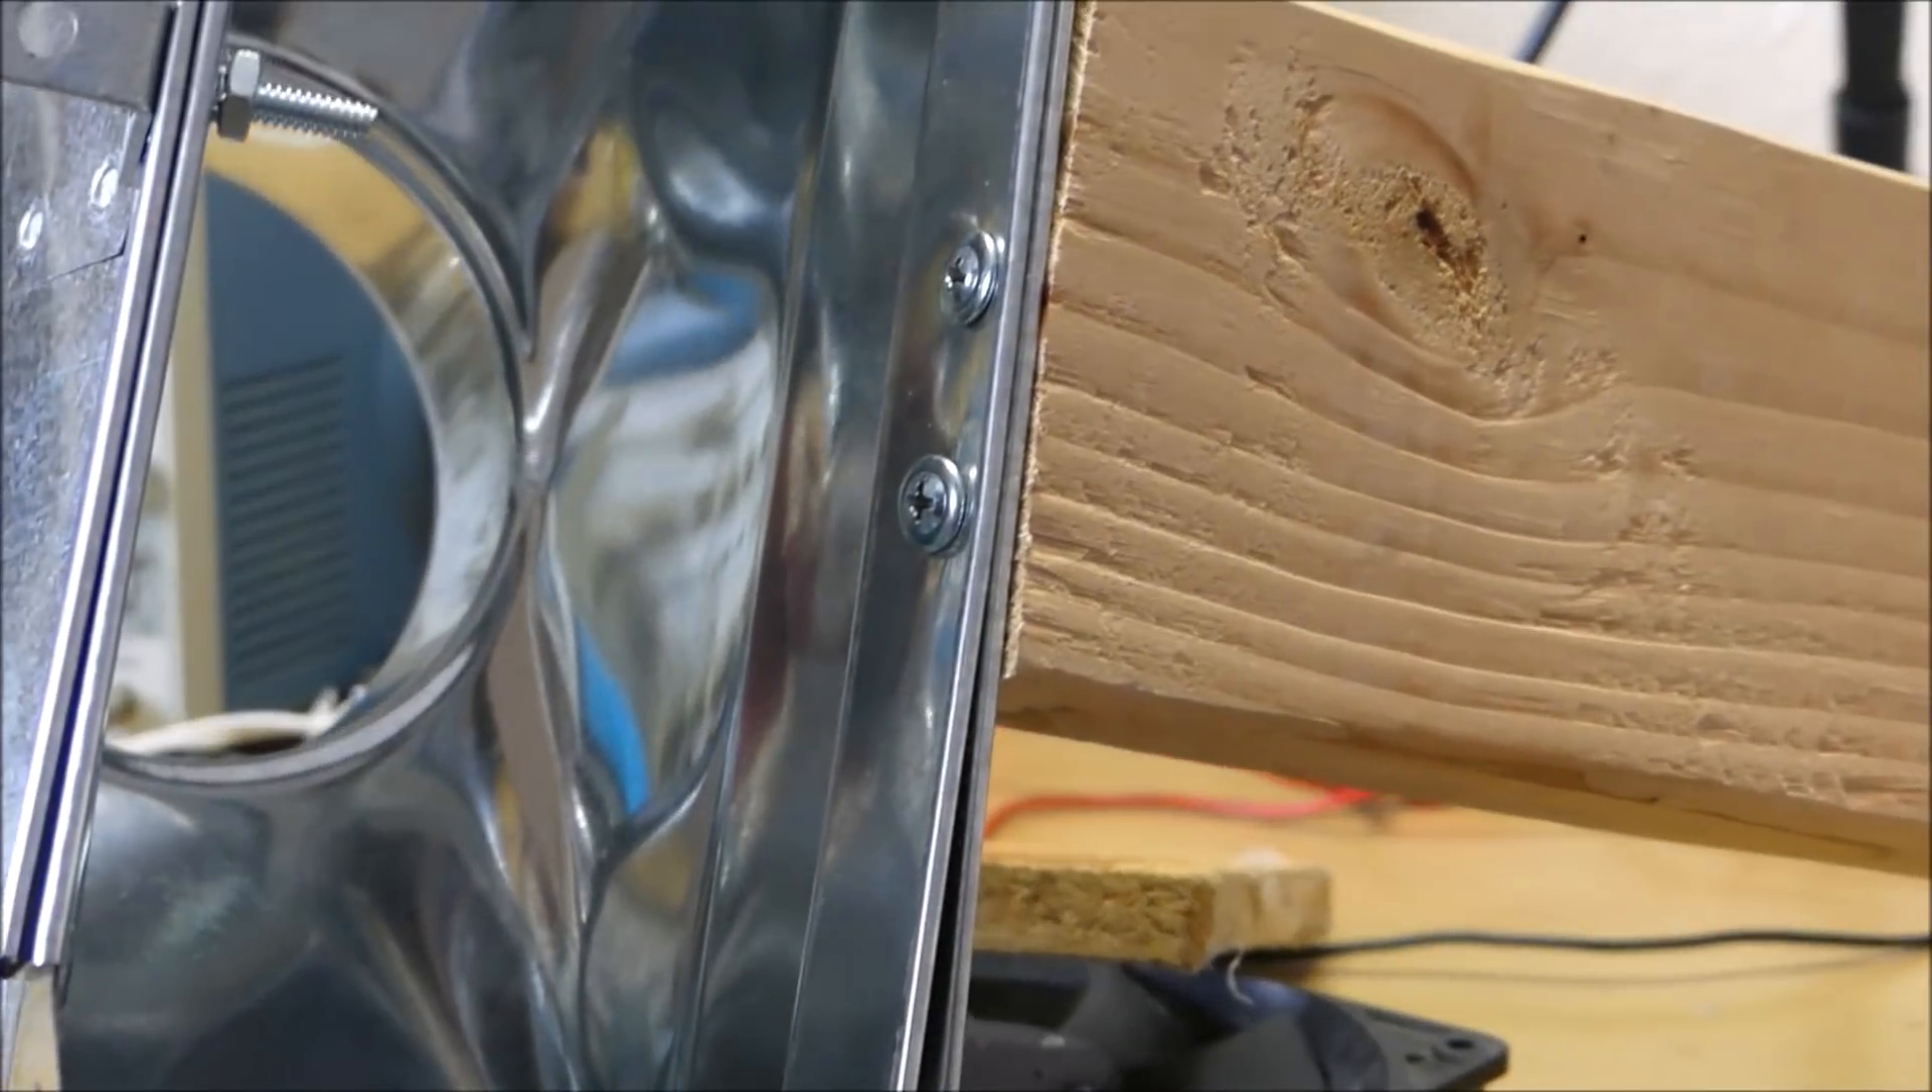Alright, so as you can see what I've done here is I've taken this metal thing and I've mounted it onto the wooden block via these two screws.